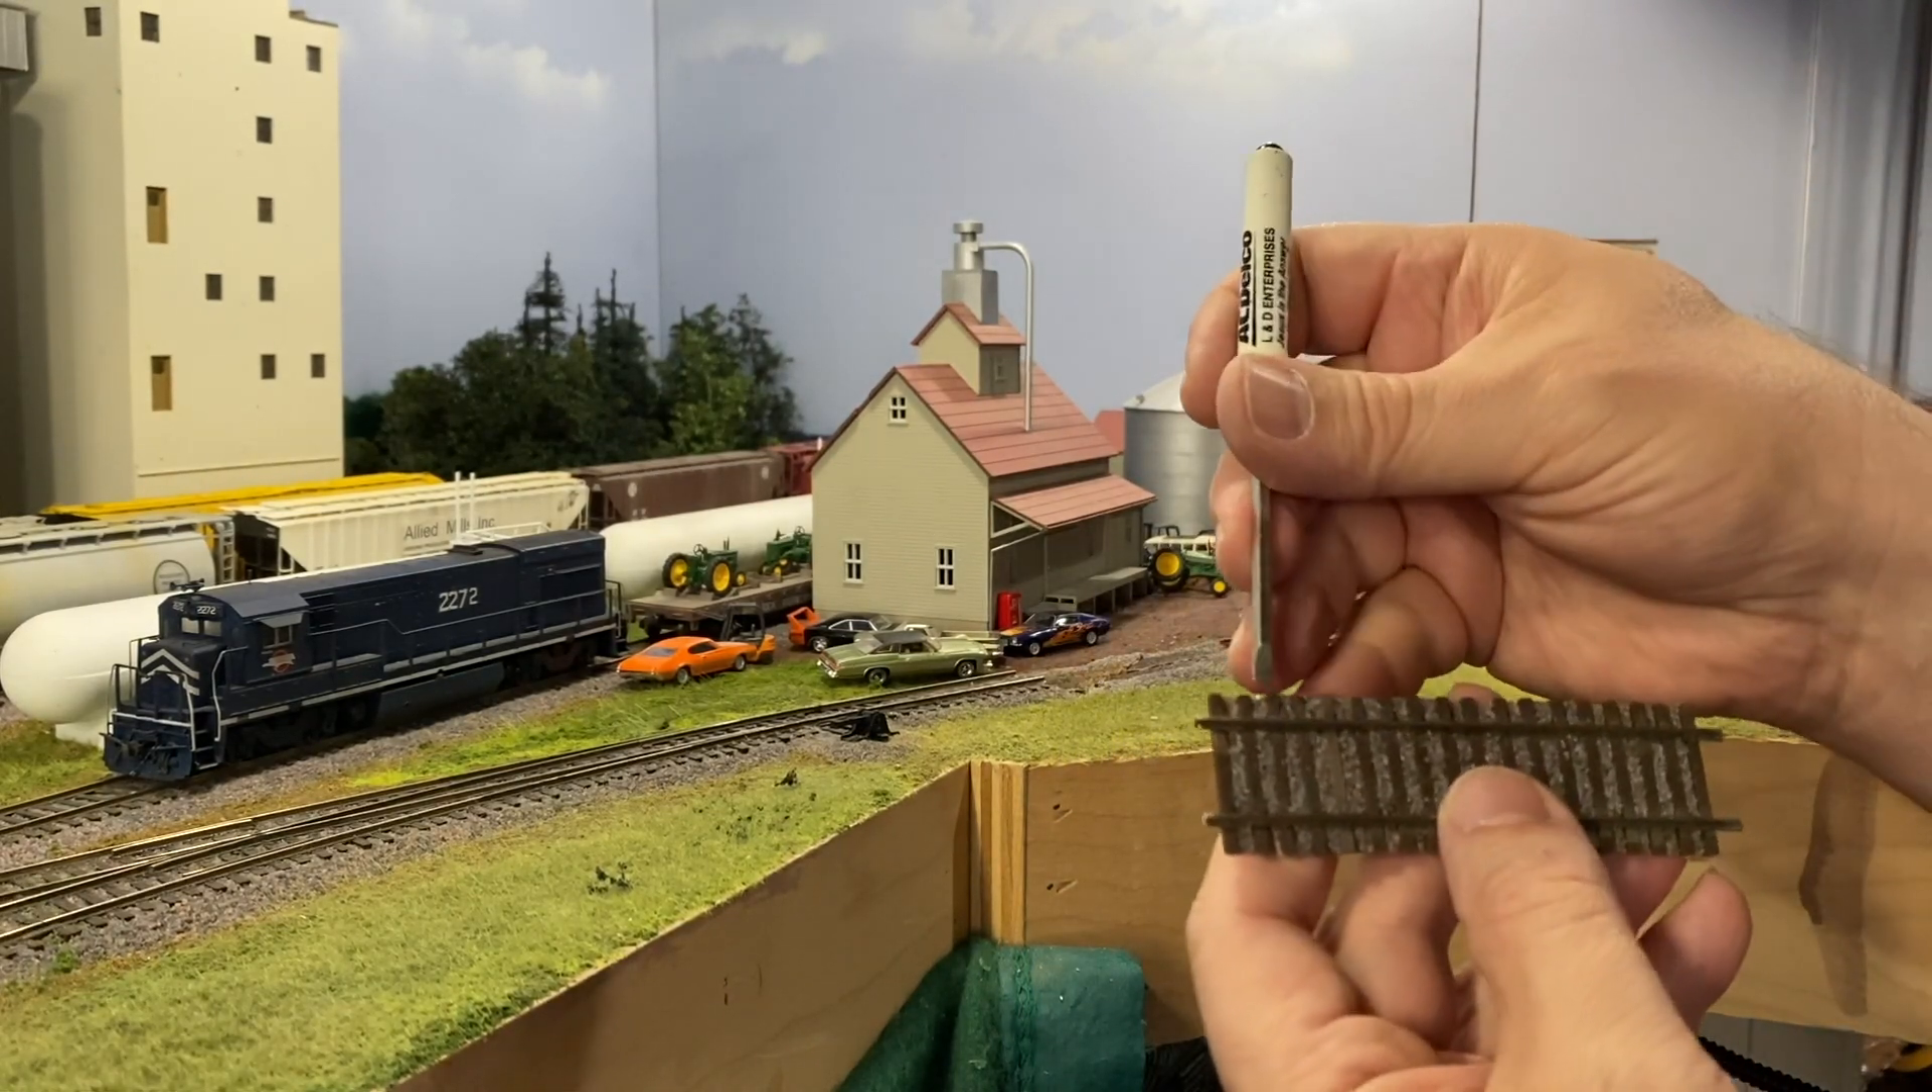There's some tape on the bottom that kind of helps hold the shape and then on top of here i've glued ballast on top in between the ties to help blend it into the scenery.